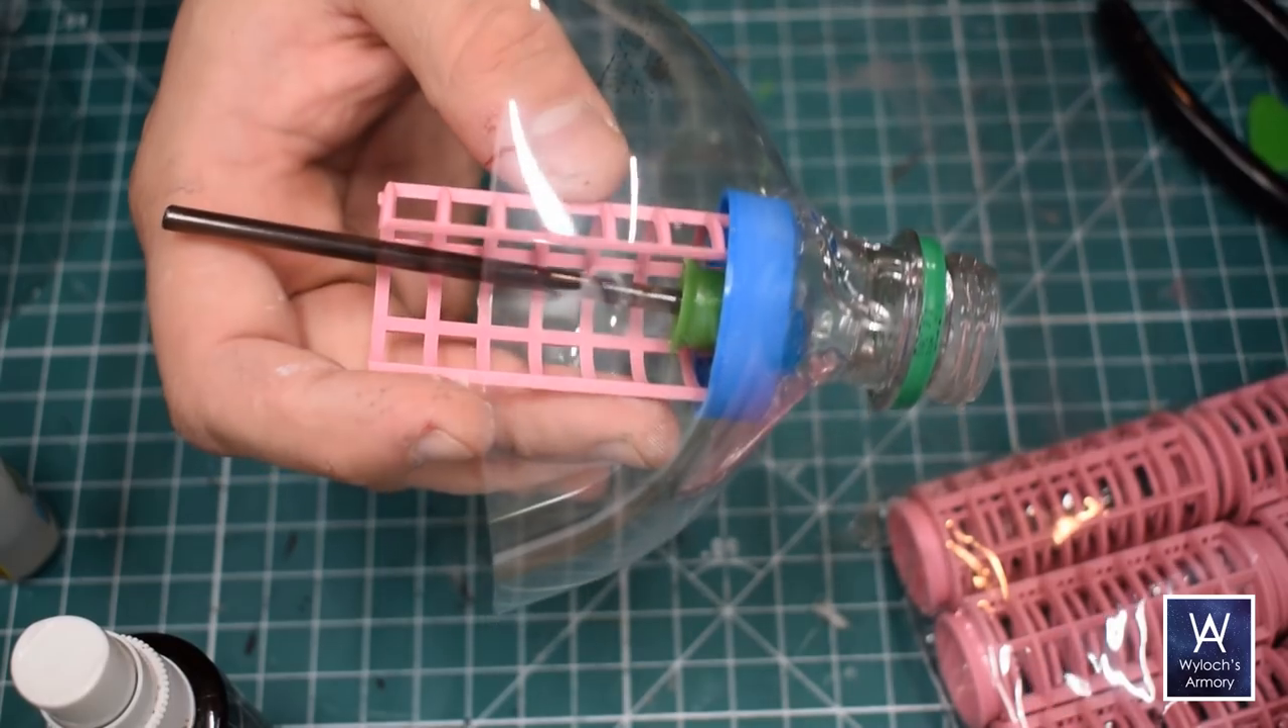Here's a milk cap with a drink stirrer glued on and surrounded by a hair curler shell. These hair curlers were from the dollar store.